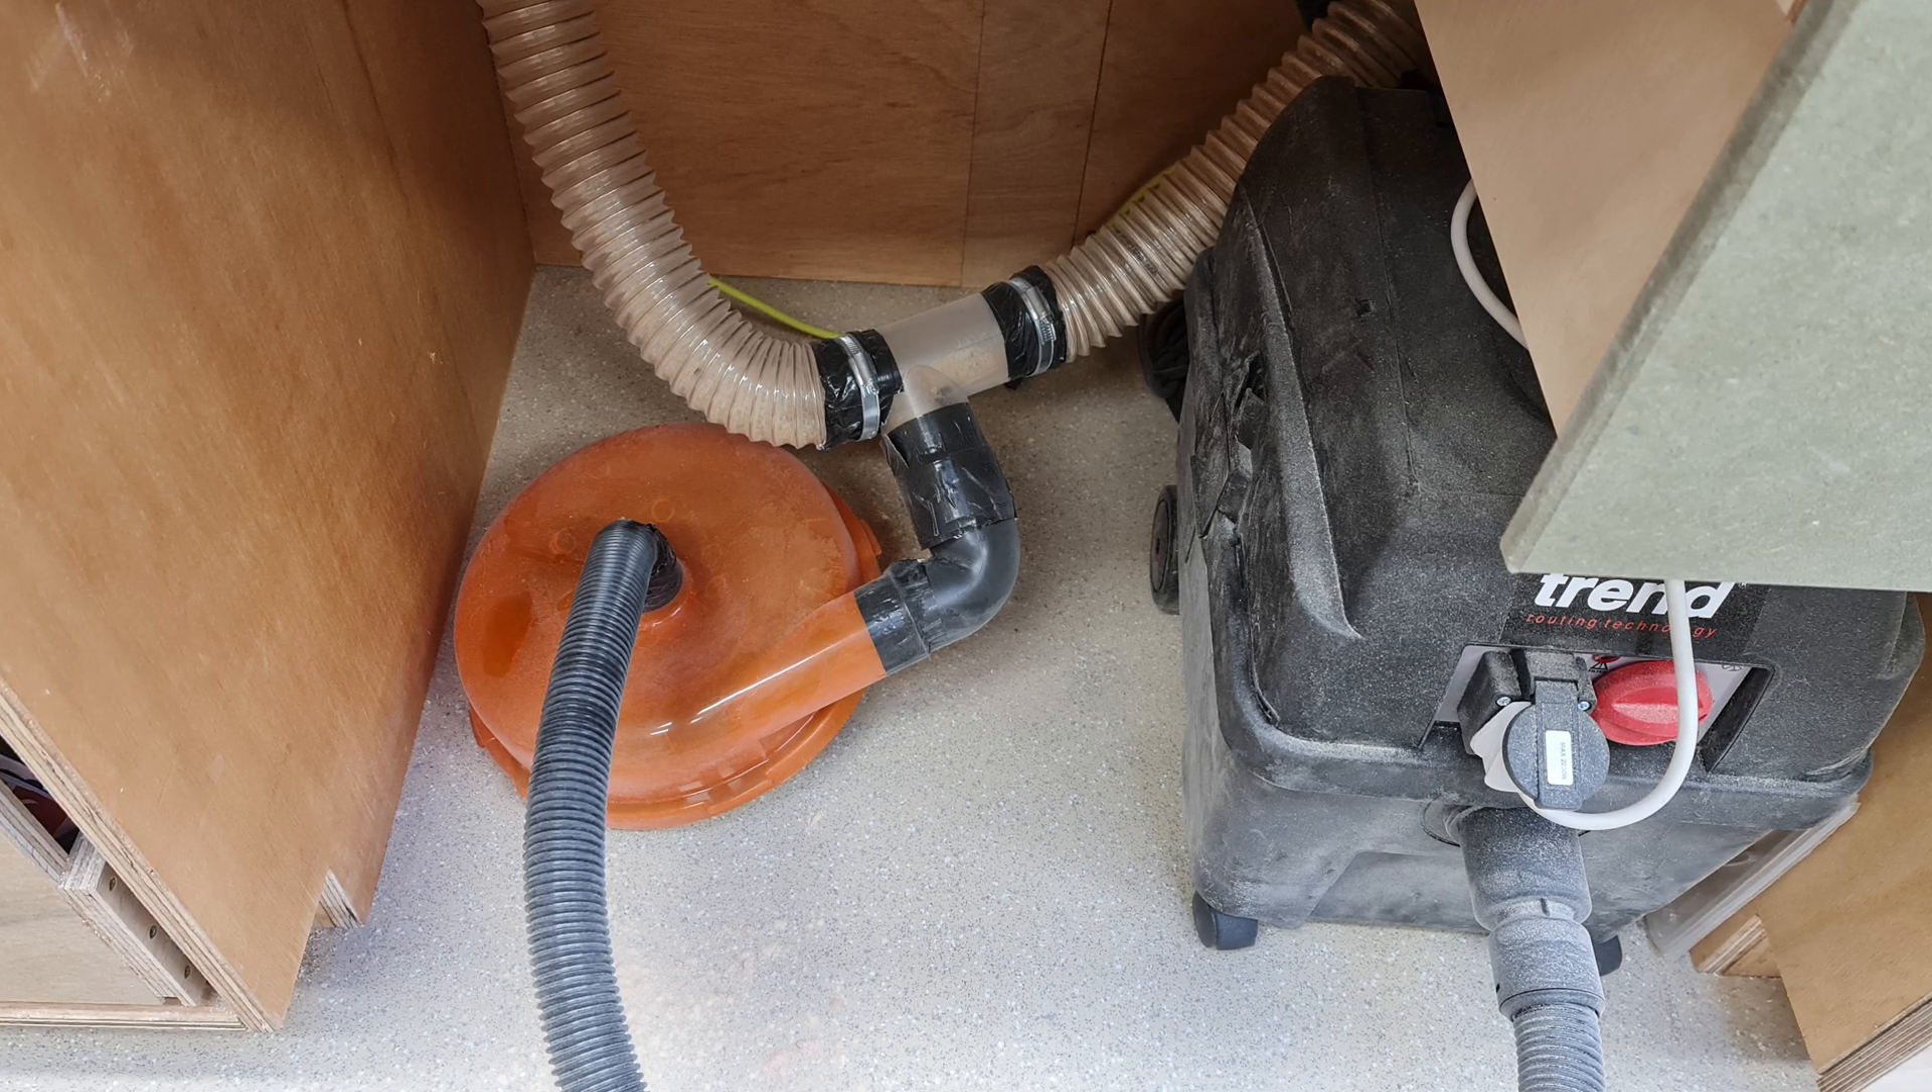The left and right vacuum lines were joined to the cyclone with enough slack to make emptying the waste easy.